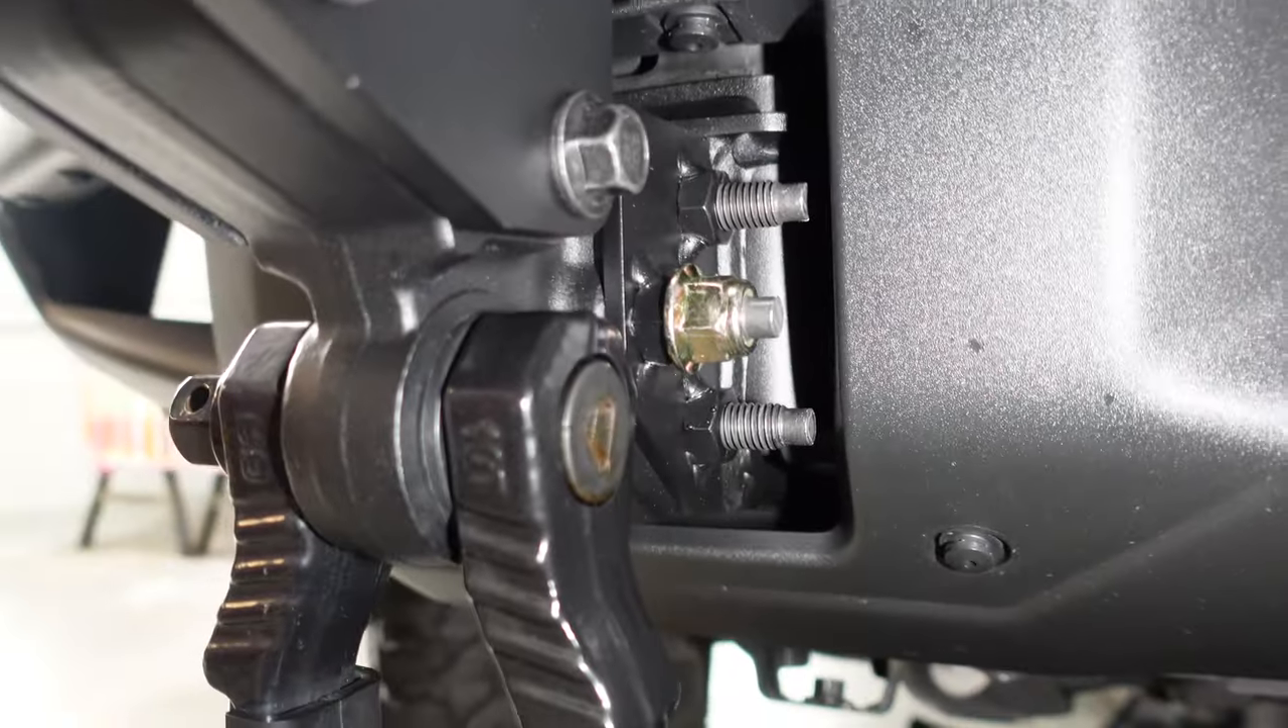But I happen to have a couple of the right size metric nuts, and that's the yellow zinc nut. We just spun a nut on there and tightened it up to act as a lock nut.